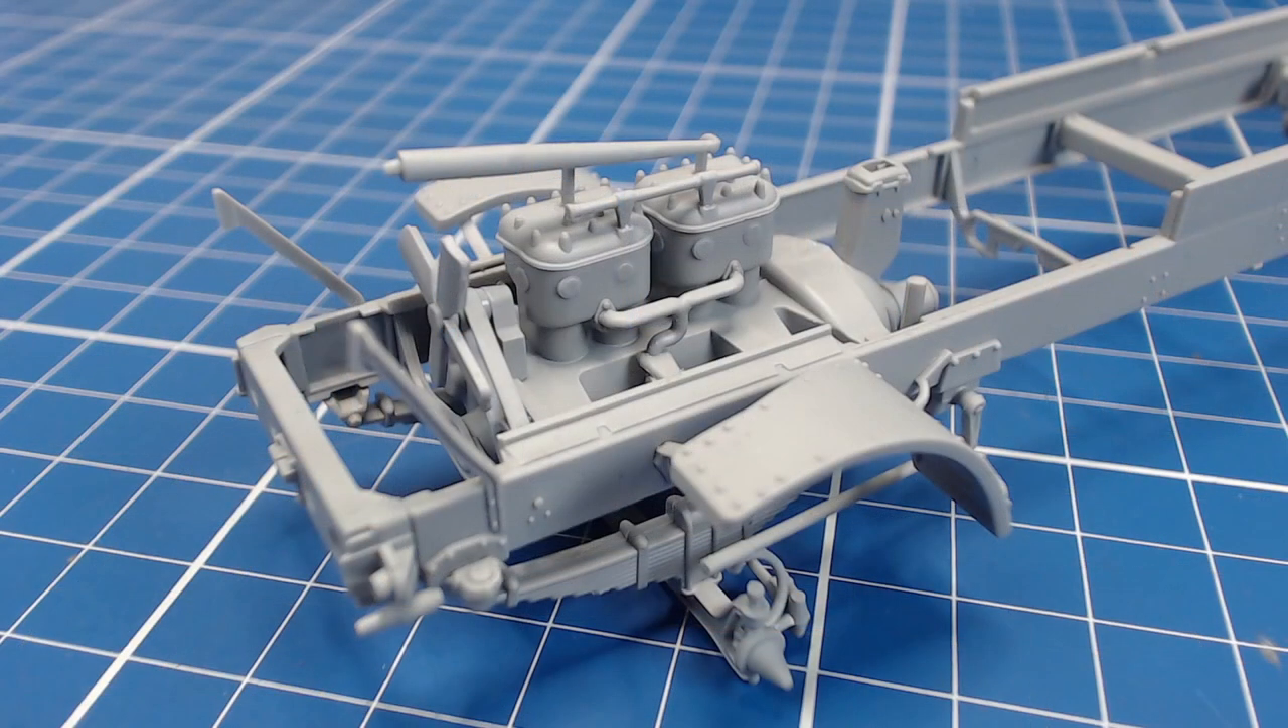That aside, once built up, the engine looks great and it falls nicely into the frame.